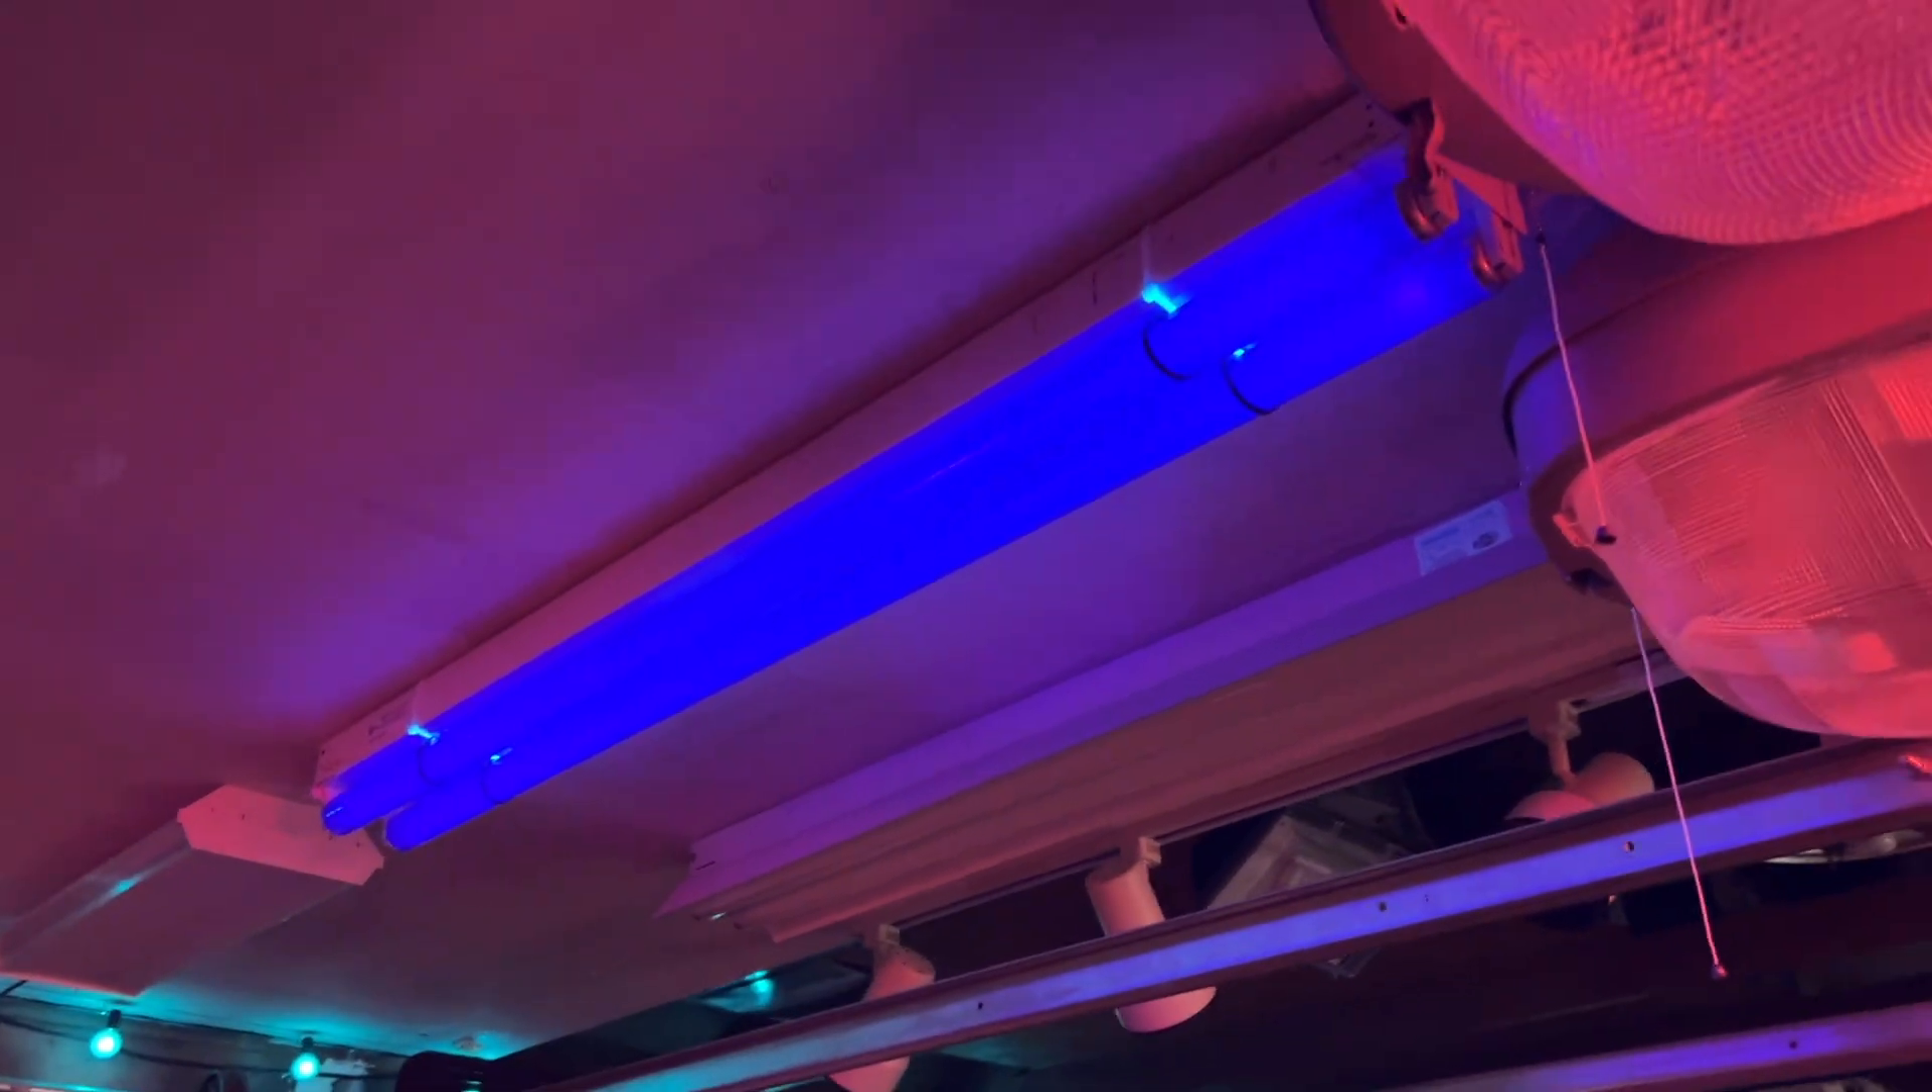Well, there's enough space here for this fixture. So I put it back up with black light tubes in it.